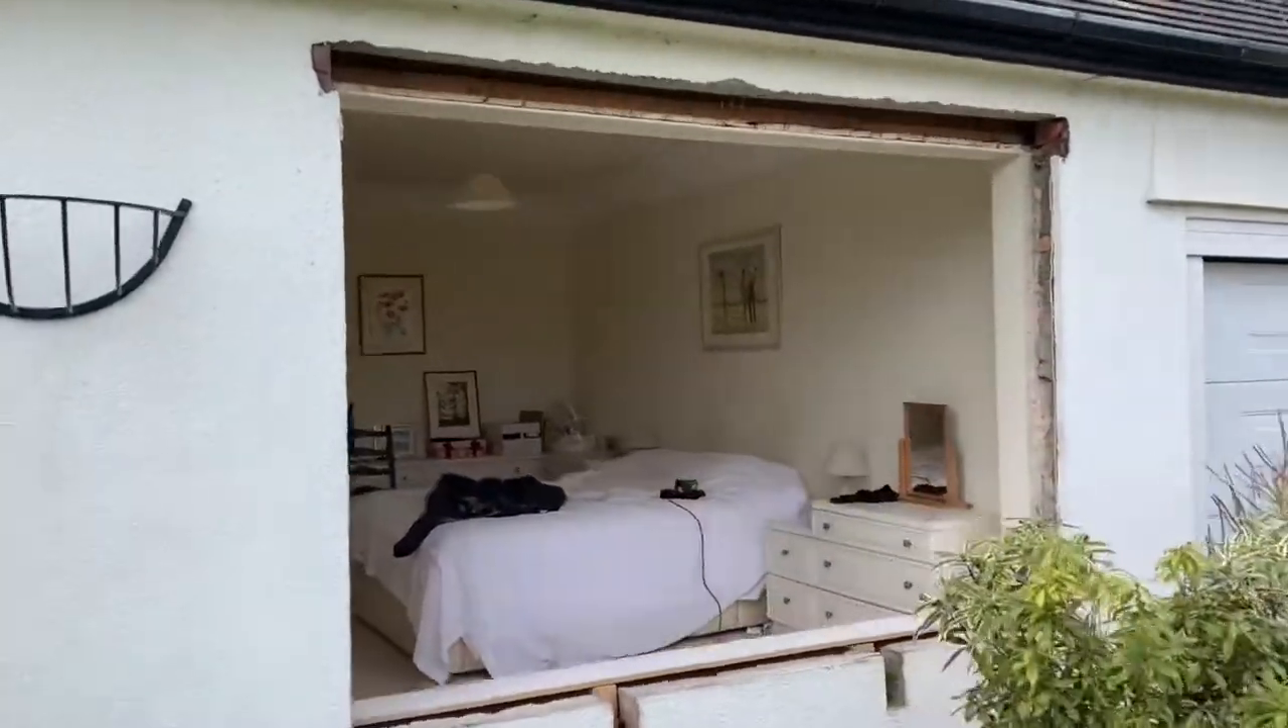That's the window out now, all prepped ready for the new residence 9 window.